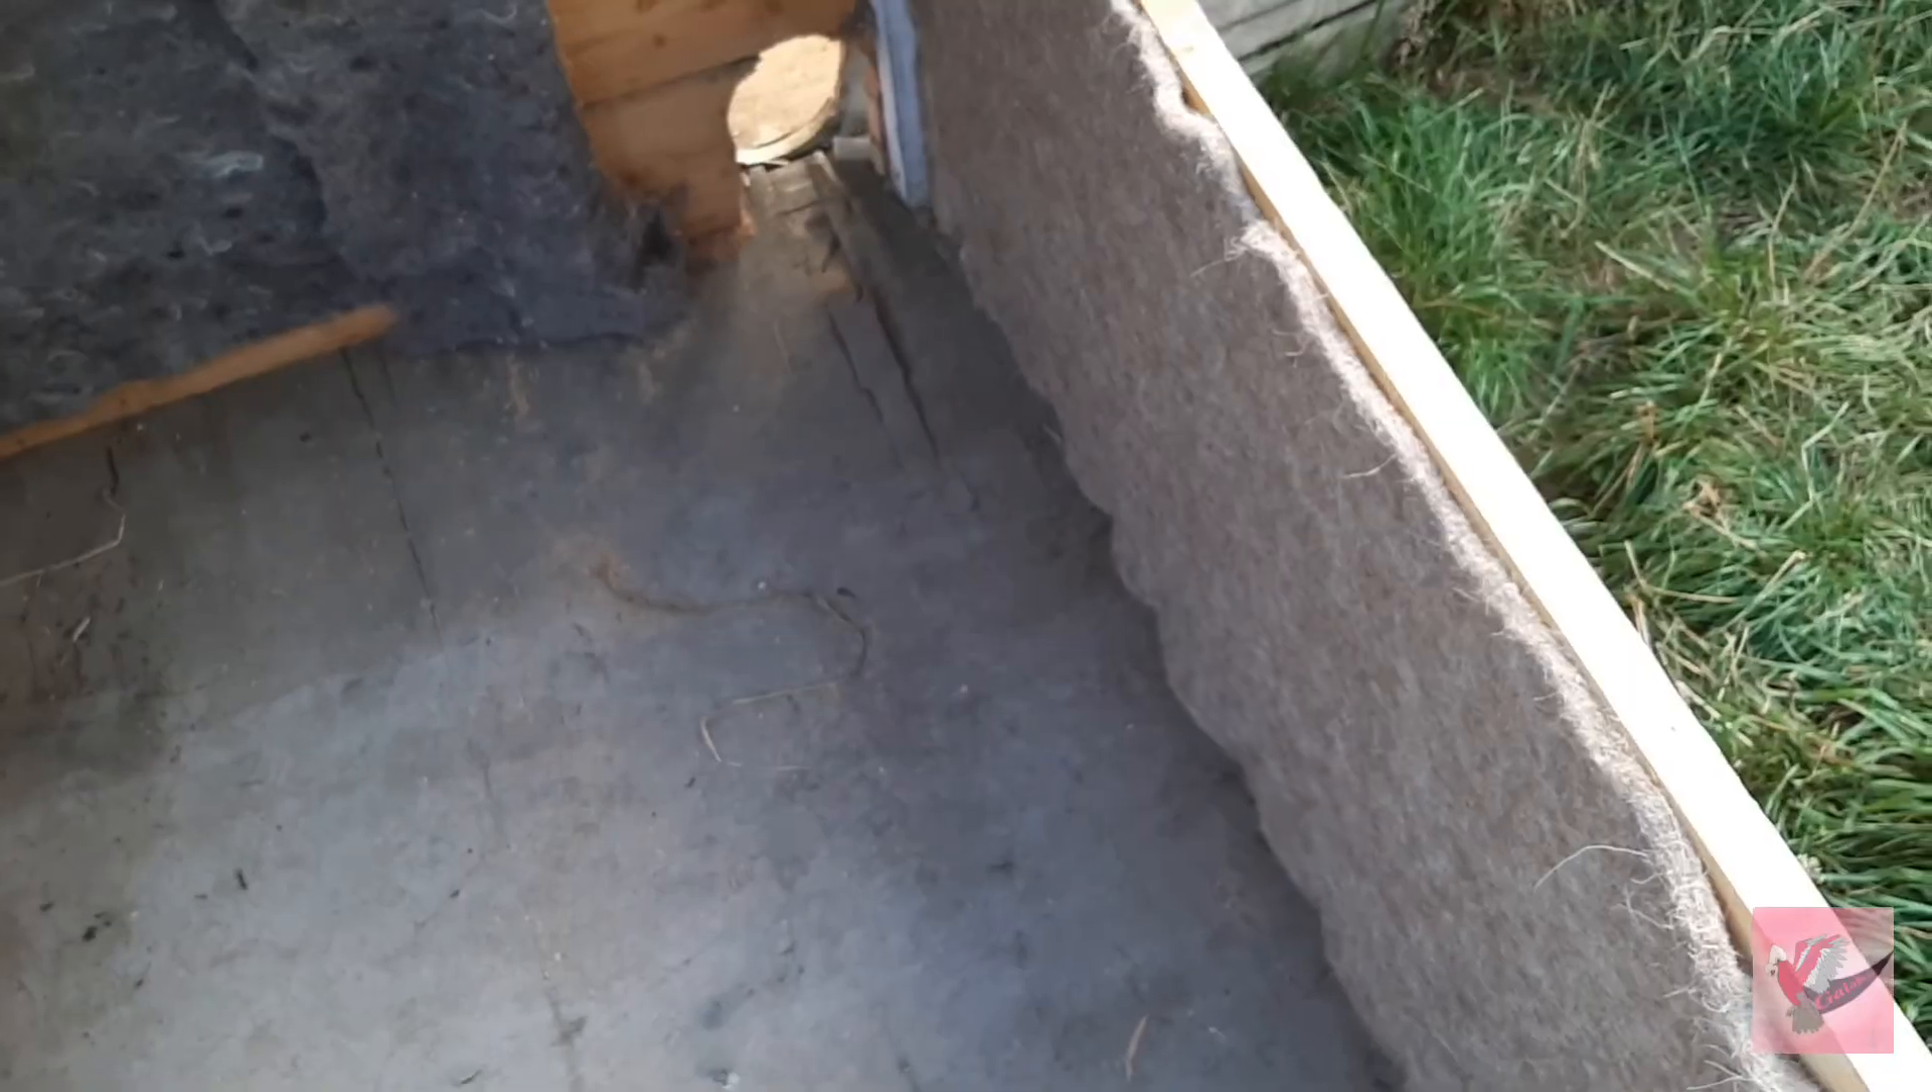But it opens very nicely as you can see the three support beams and we have started insulating the inside with those insulated lining that is safe for the animals.